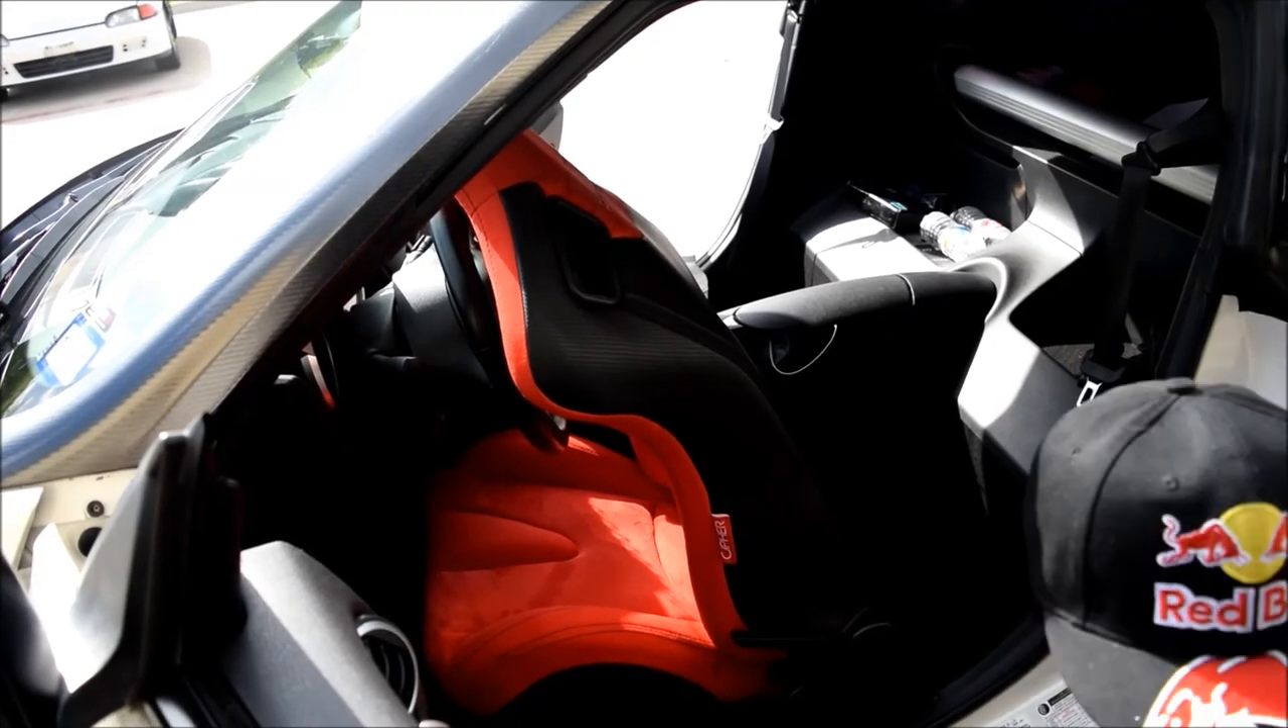Just like that. Seats are on. The seats are in. Look how clean that looks.